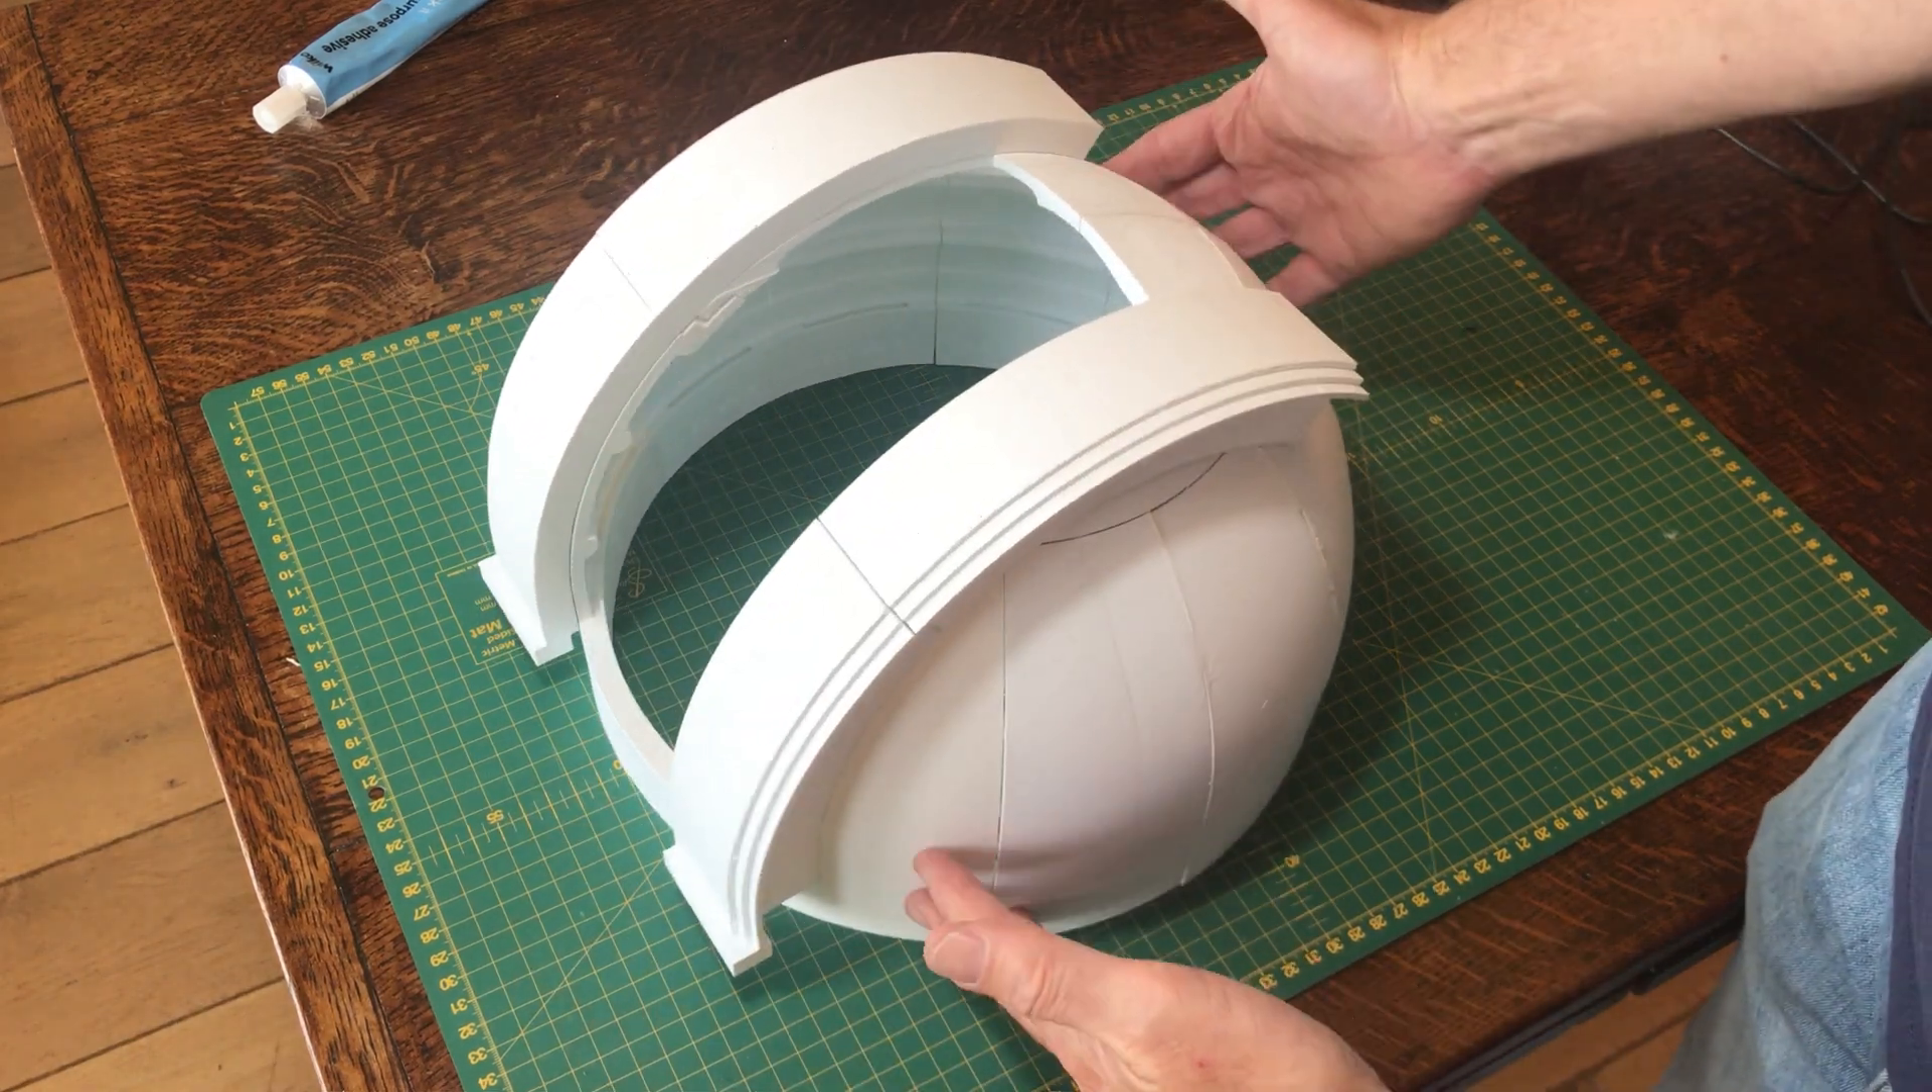So there you are those are the the fake doors in place on top of the dome and that's ready to go back onto the the telescope itself.